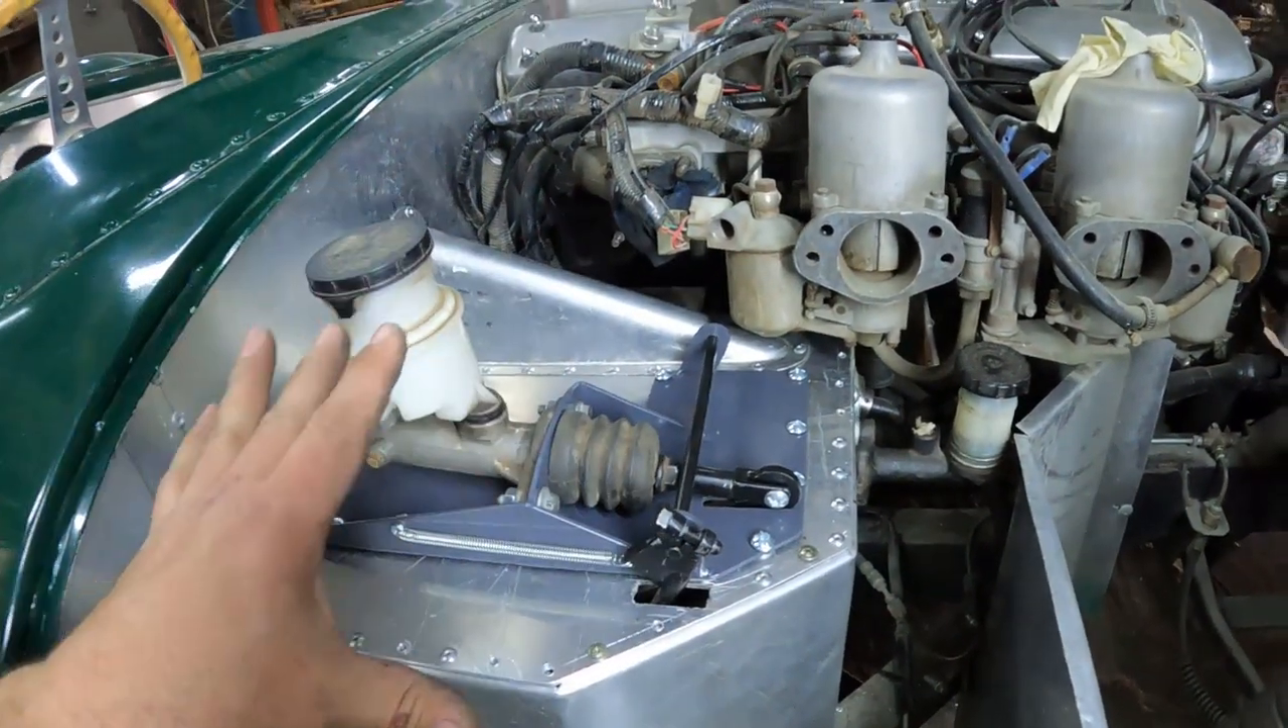I've got to tell you this whole pedal box is now in position everything is riveted into position apart from the fact that I did run out of some rivets but guys it is looking so nice.